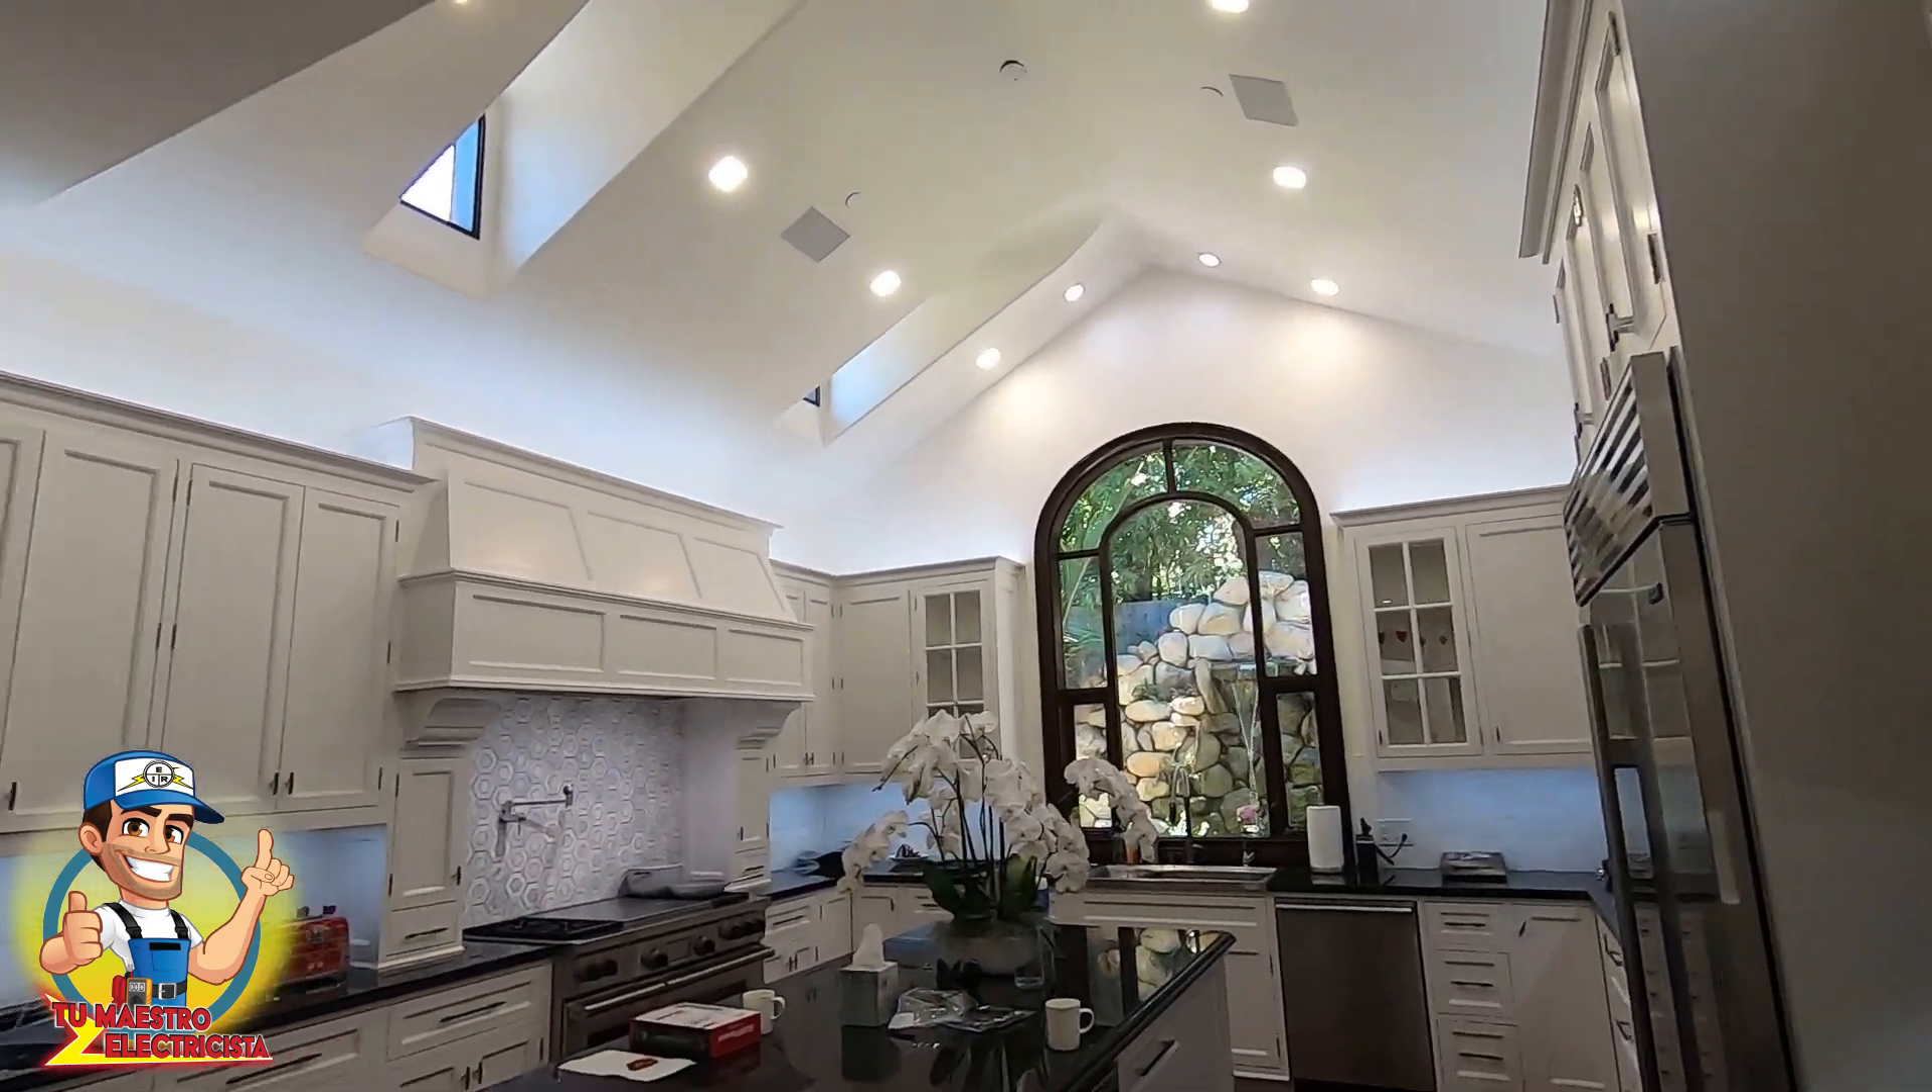Ya instalamos estas luces nuevas si aquí en el cielo nos quedaron bien.